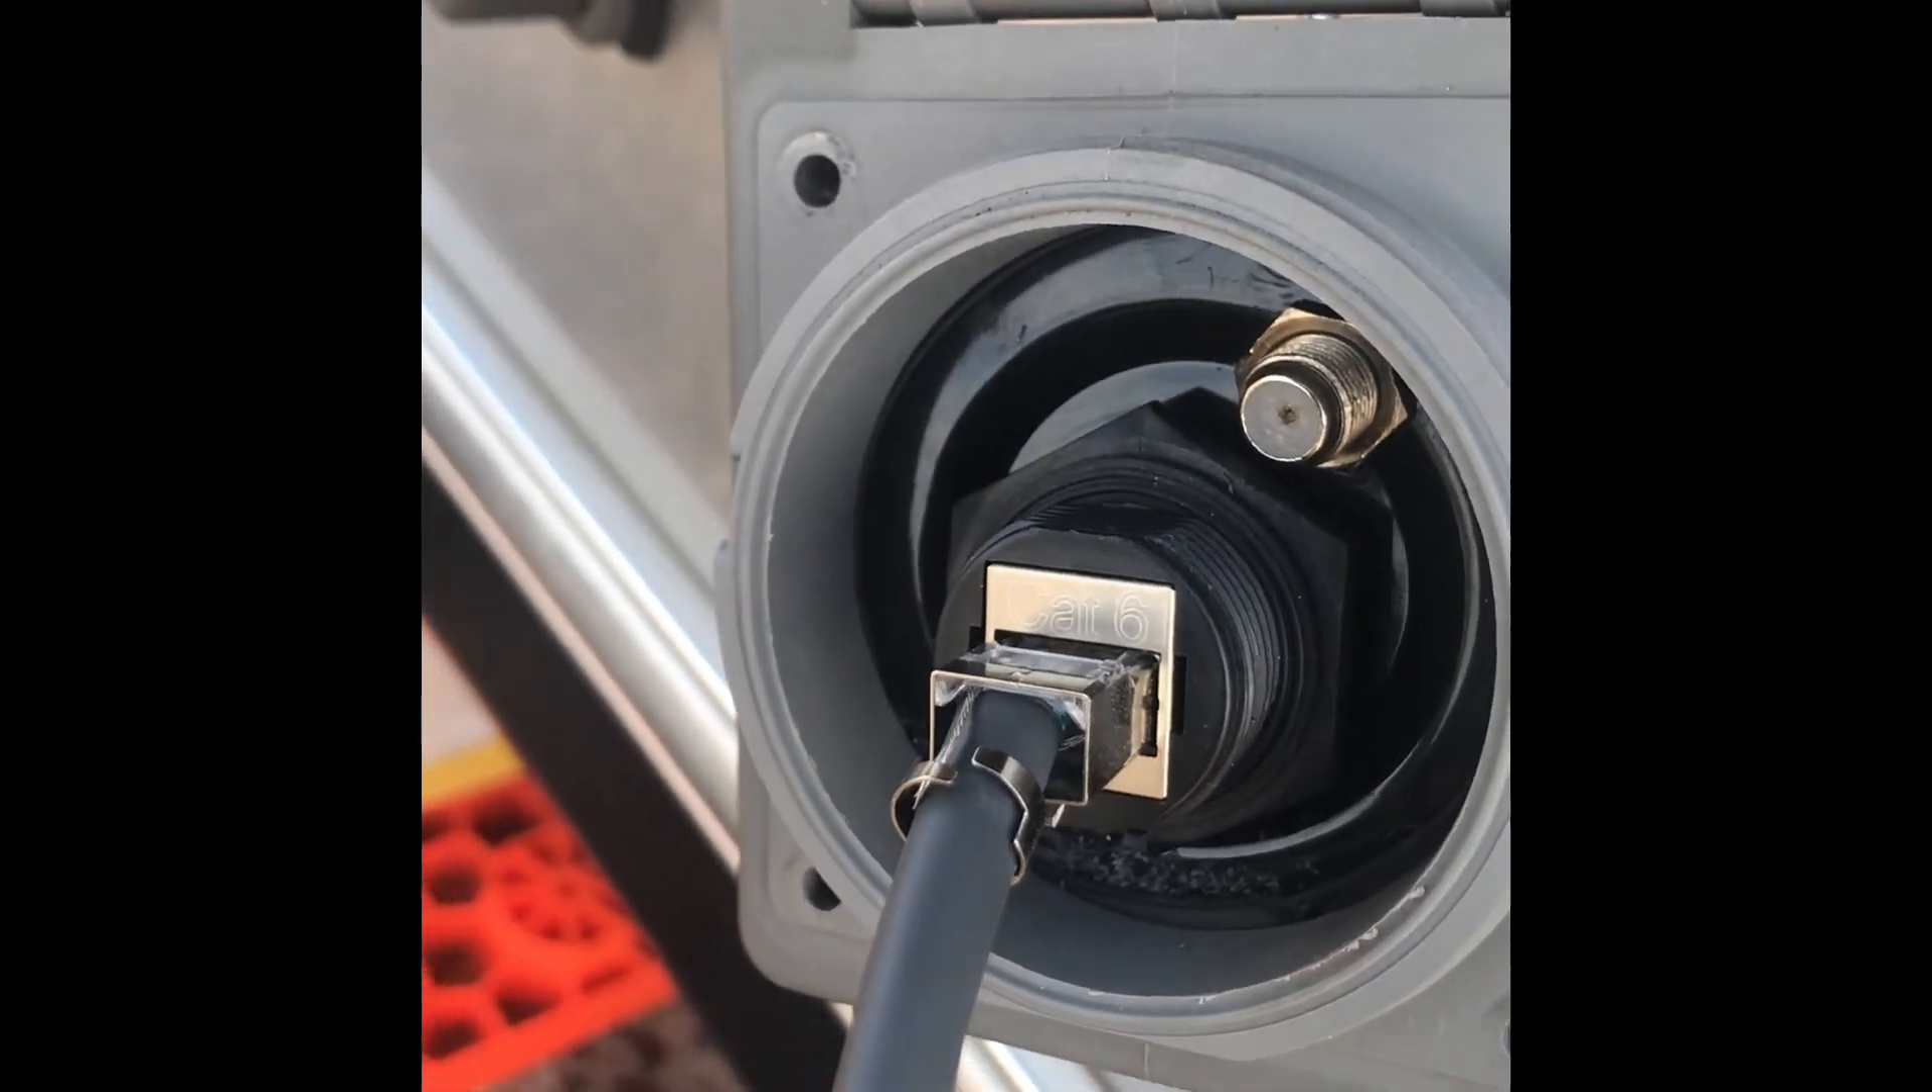So I was able to get the RJ45 connector on both ends of the Starlink cable. And I plugged it into this coupler that I purchased through Amazon.